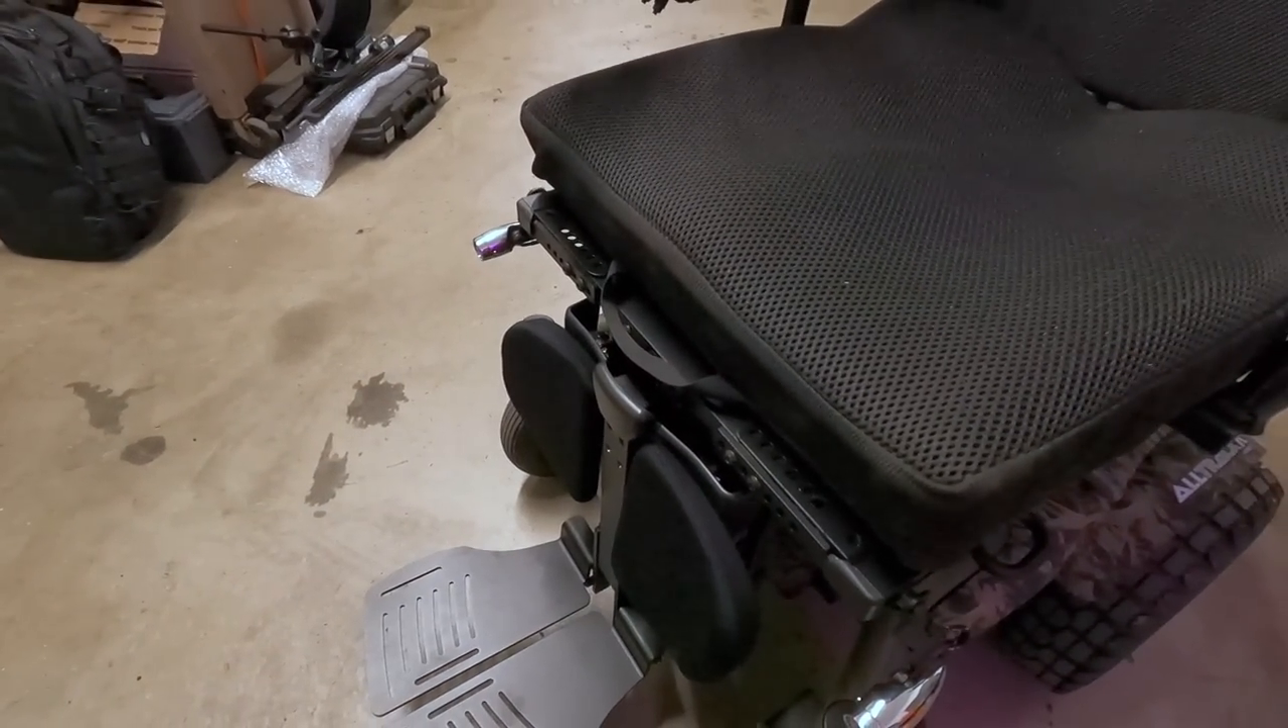The seat pan sticks out a little bit from the cushion.